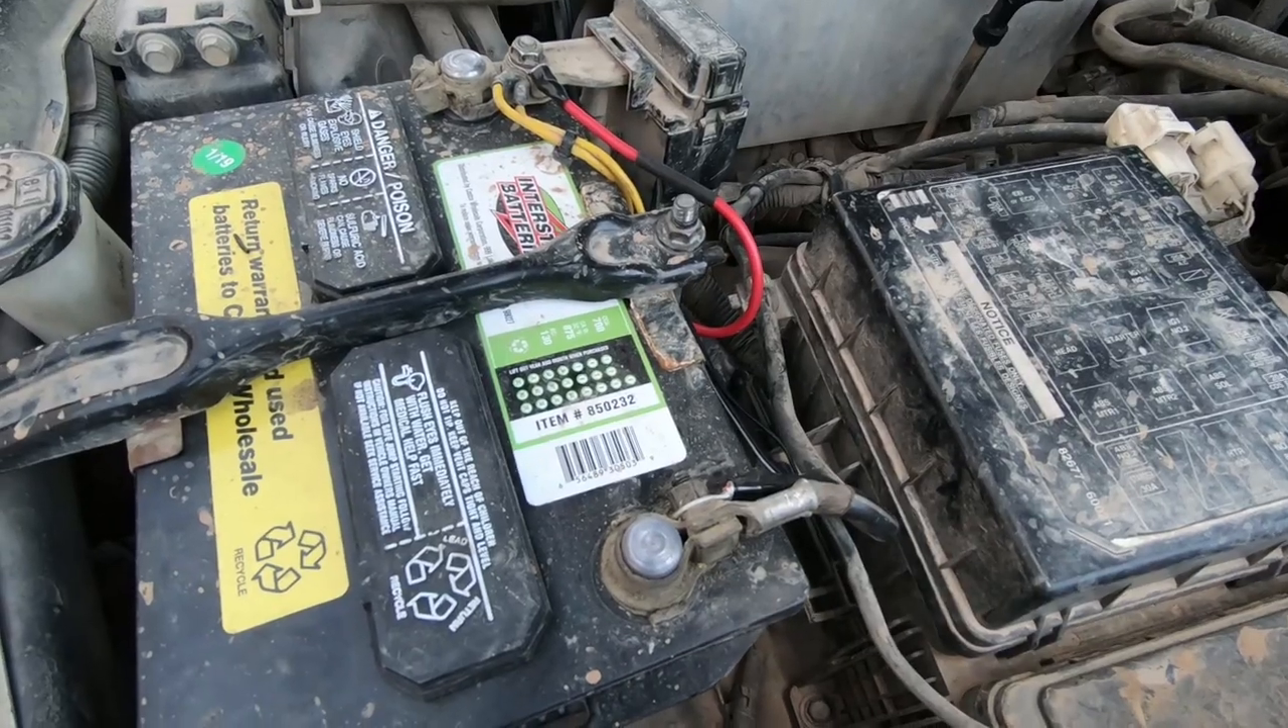Back here, you can see I have the positive and the negative hooked up.